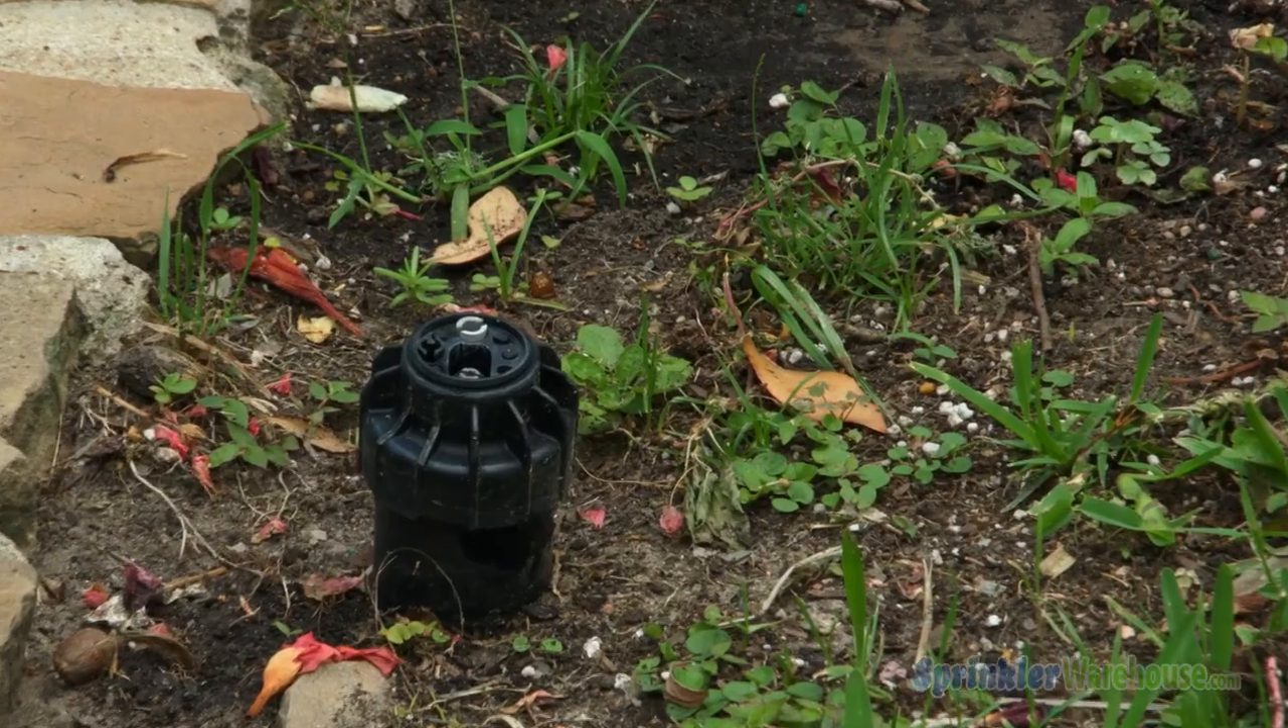As you can see, this rotor head is sticking up above the soil level.